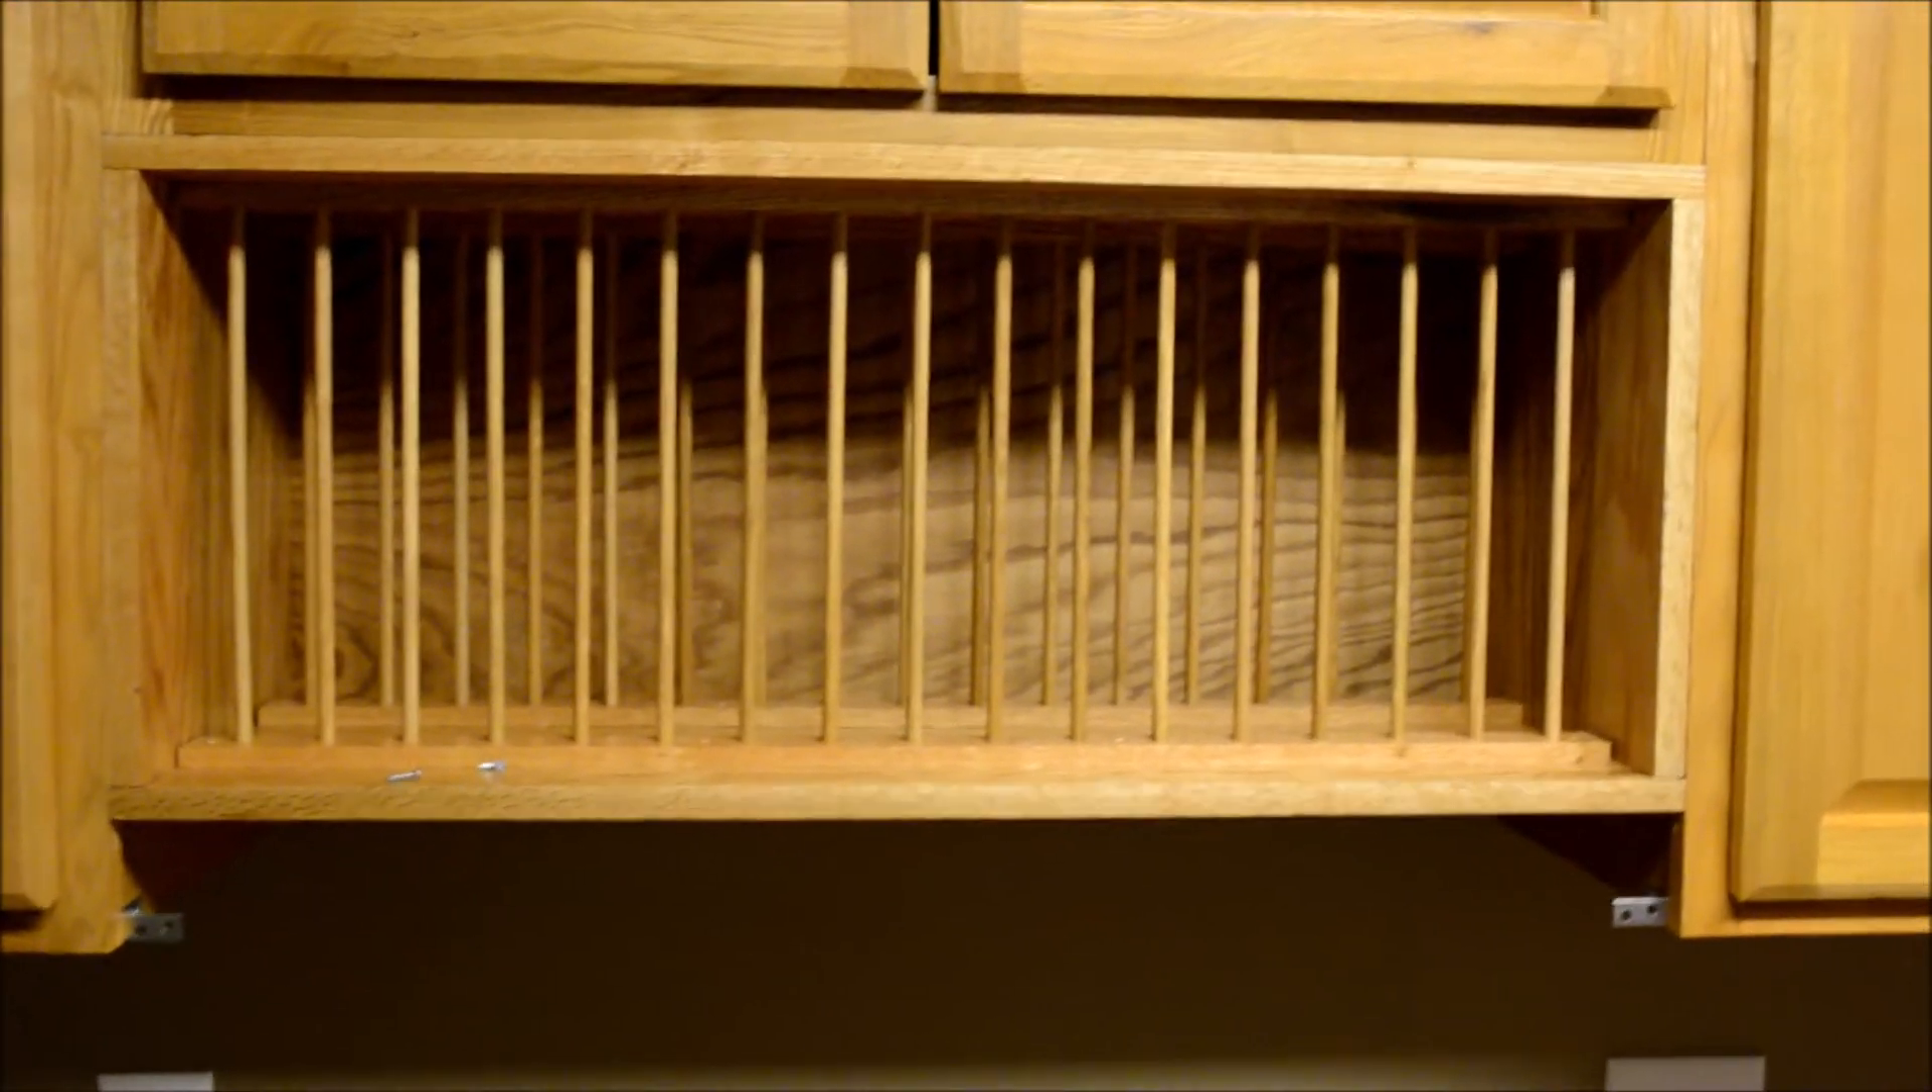We've got the box all assembled. We got the back put on it and I brad nailed the back into it.